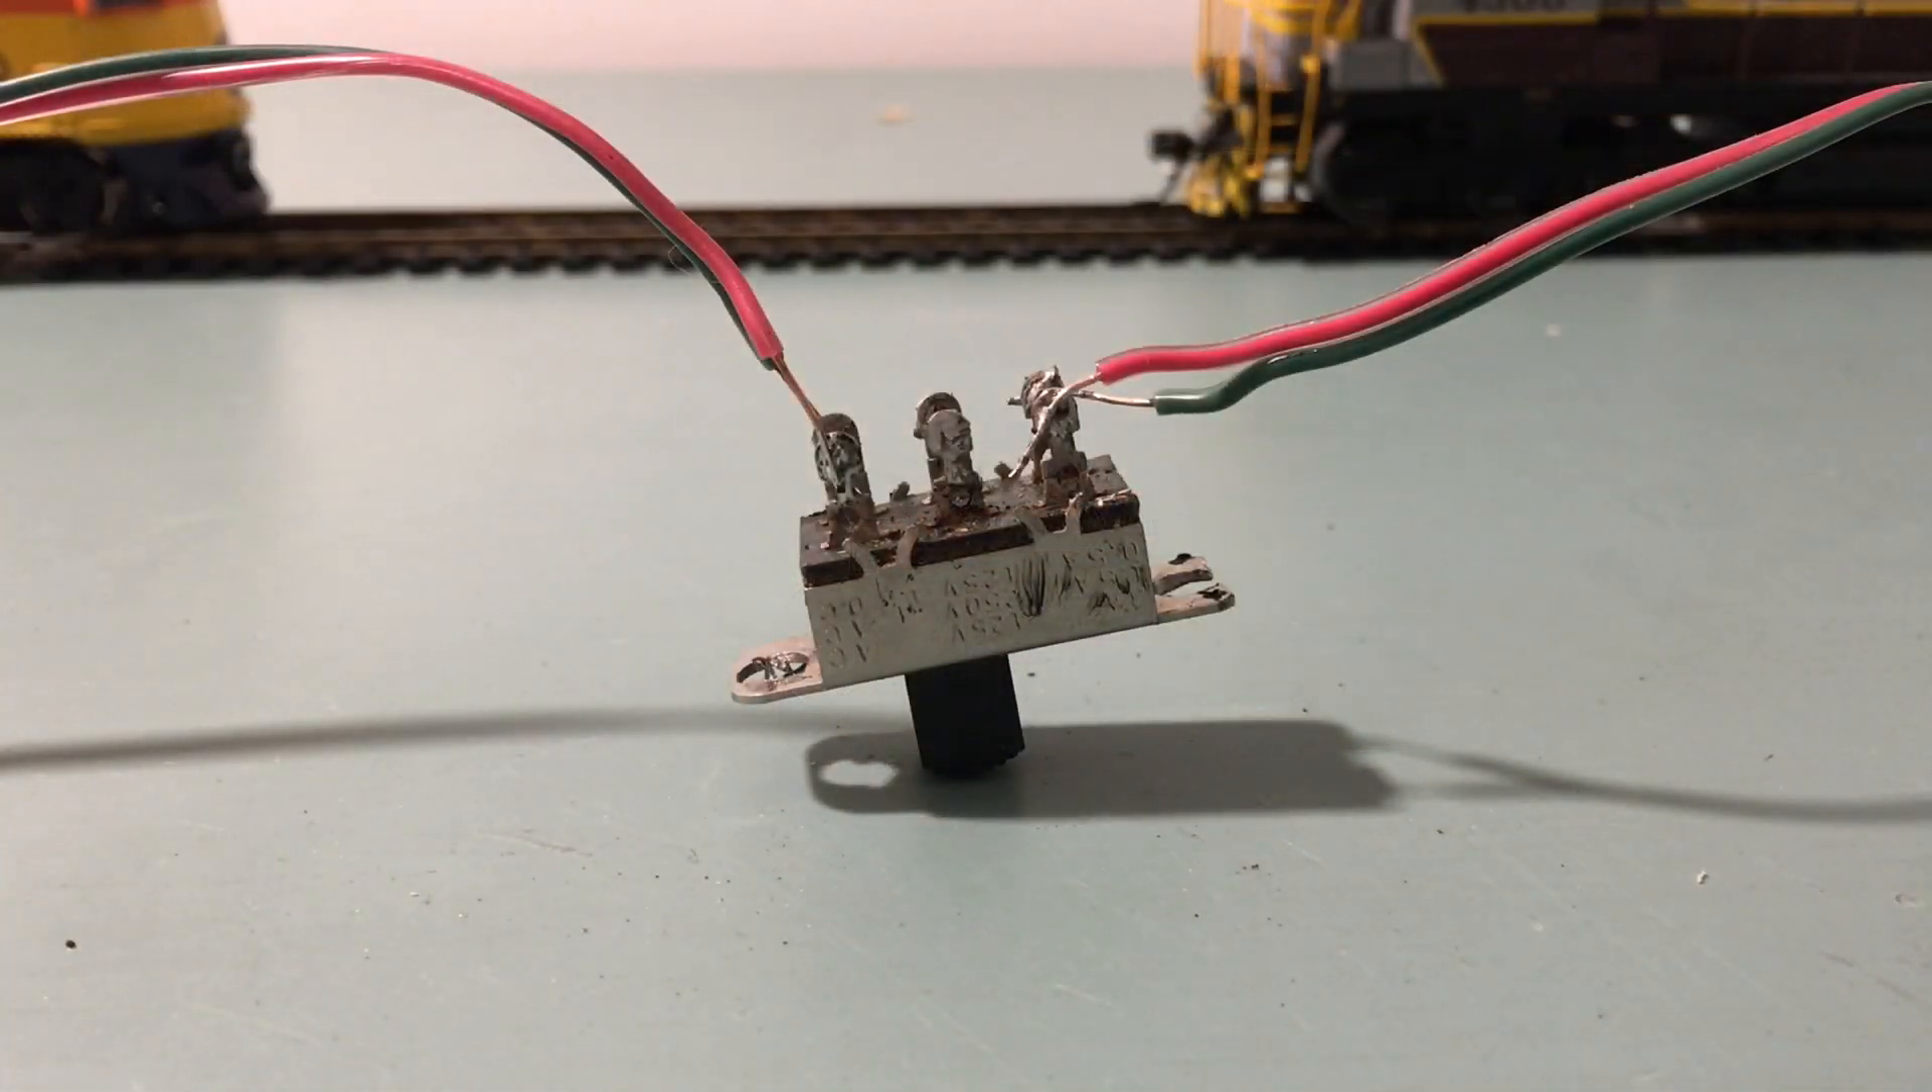And I've just gone ahead and soldered the wires from our DC controller up.